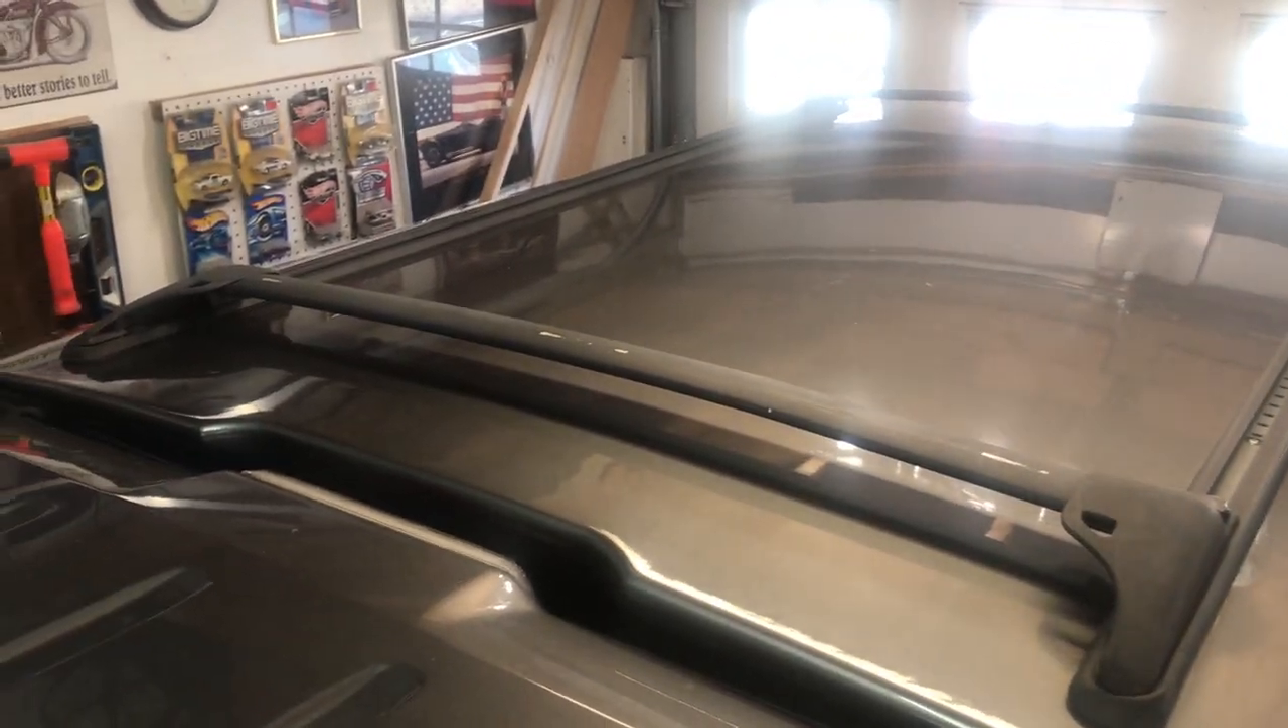So this is the $18 rack fully installed.